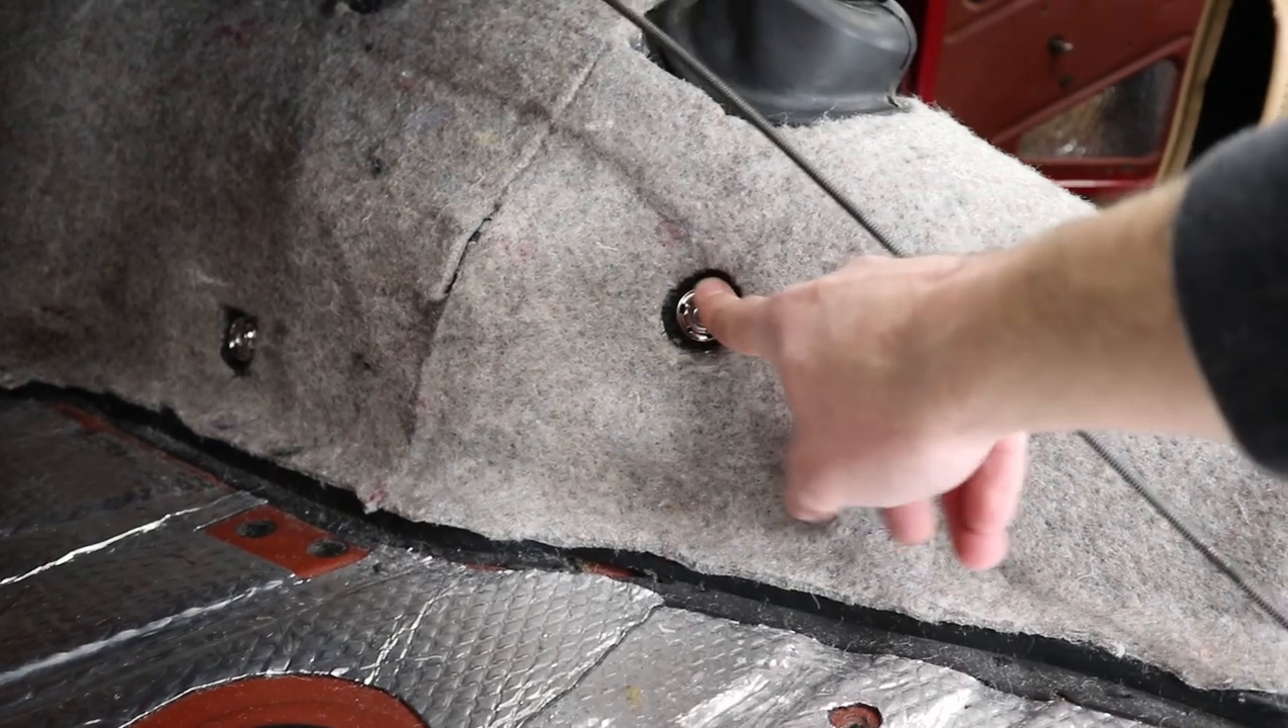Okay, you can see we got our snaps in place here.